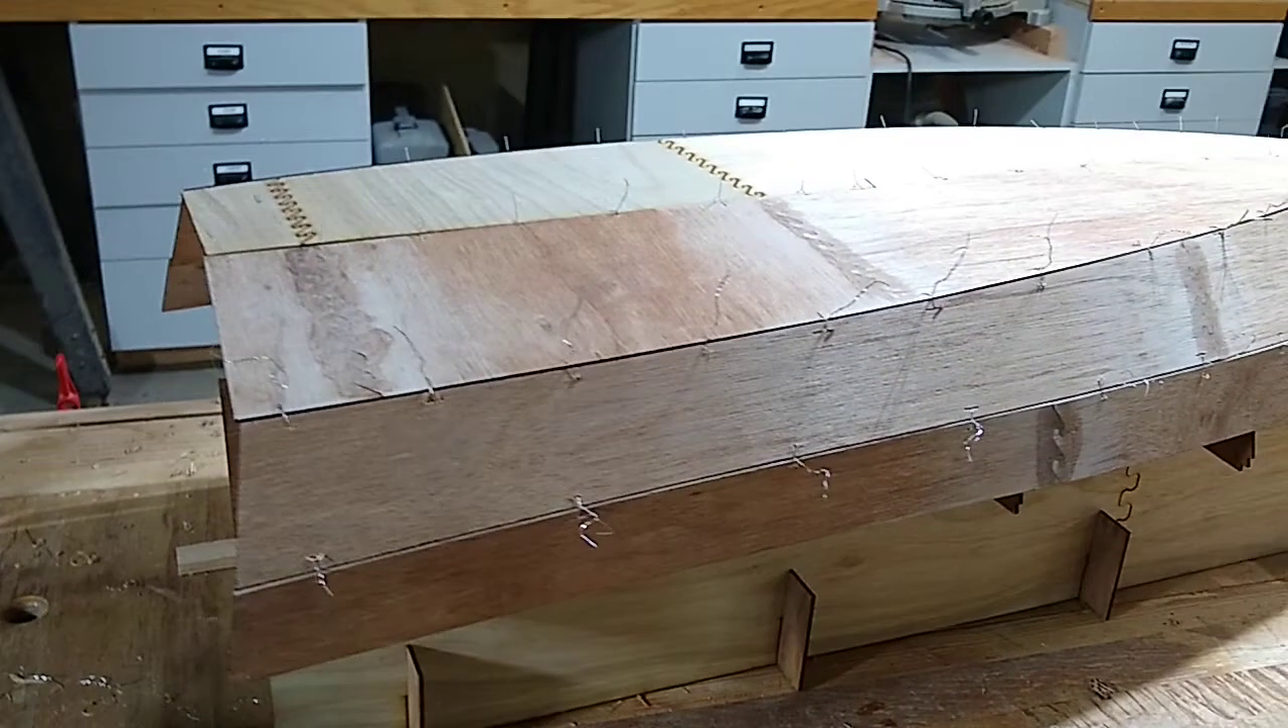As you can see we've stitched up the side panels and the bottom.